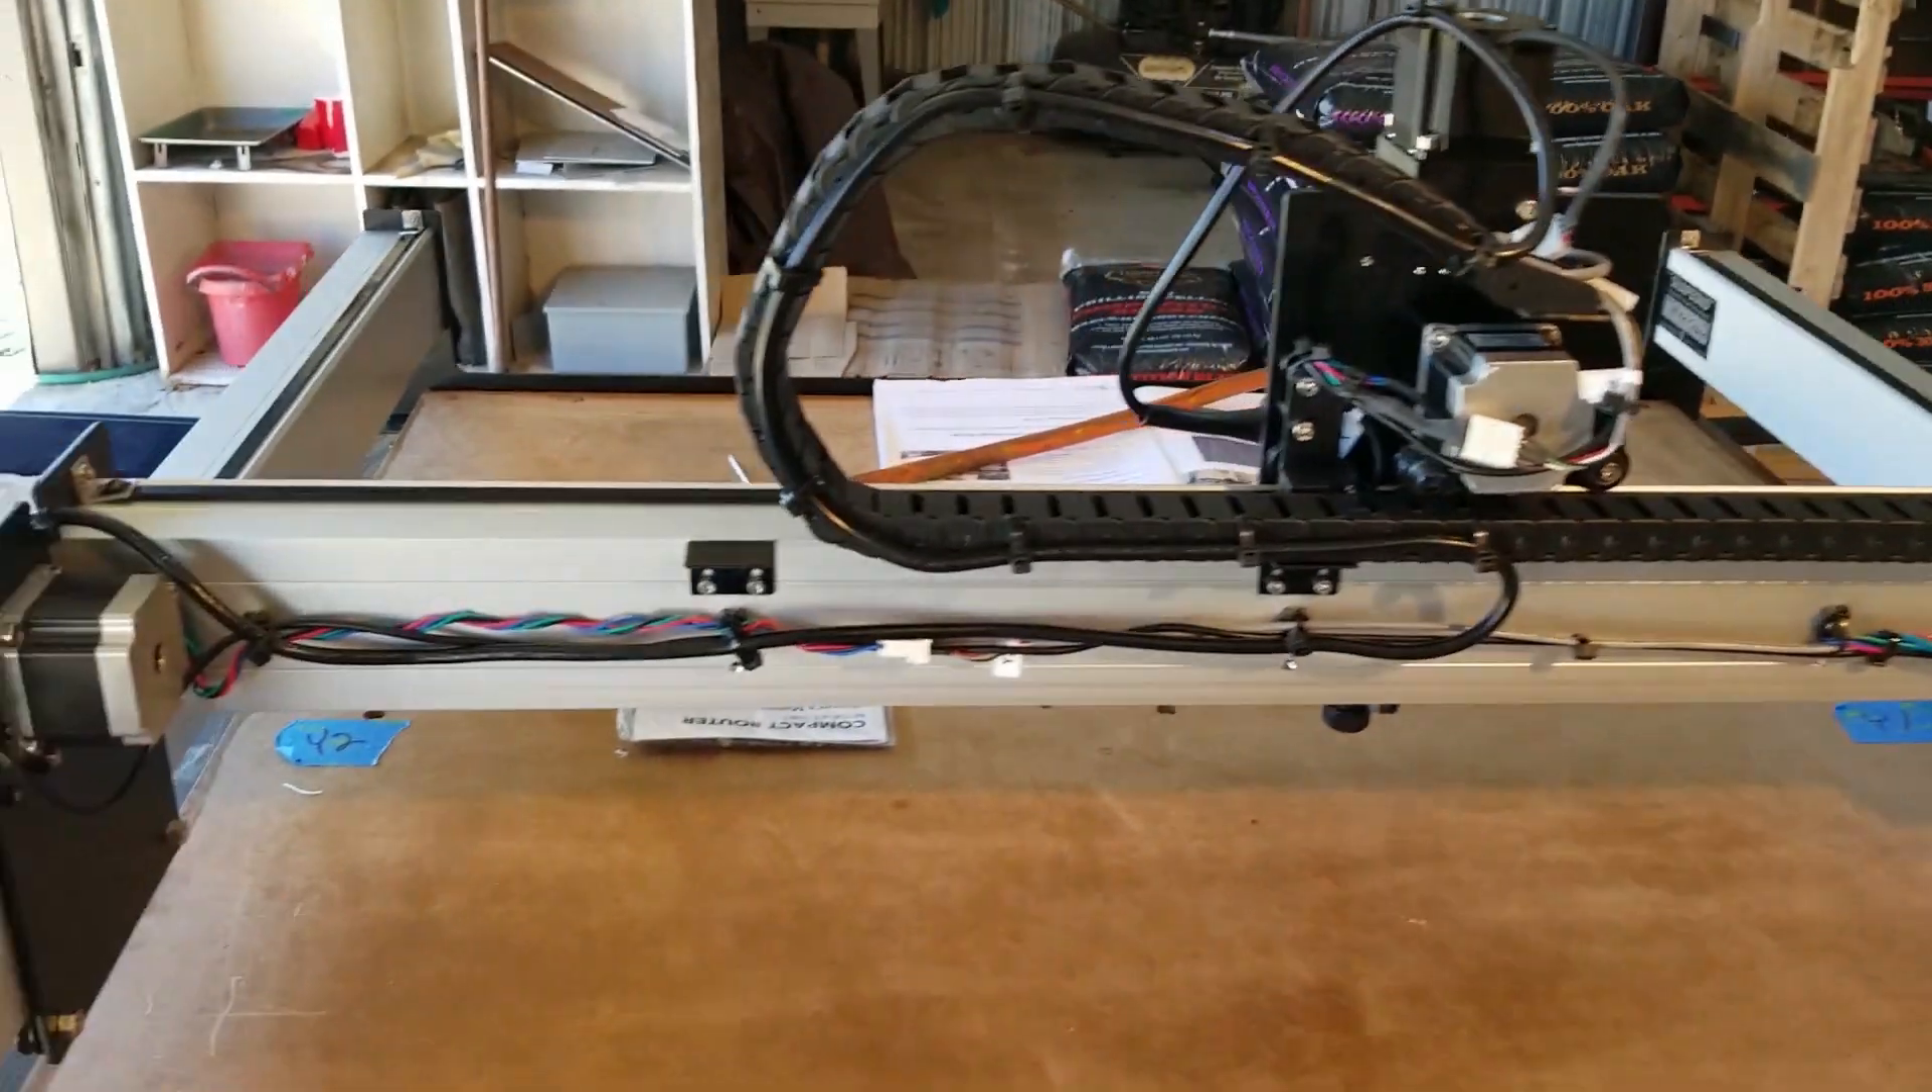Cable management is done. And it's pretty good.